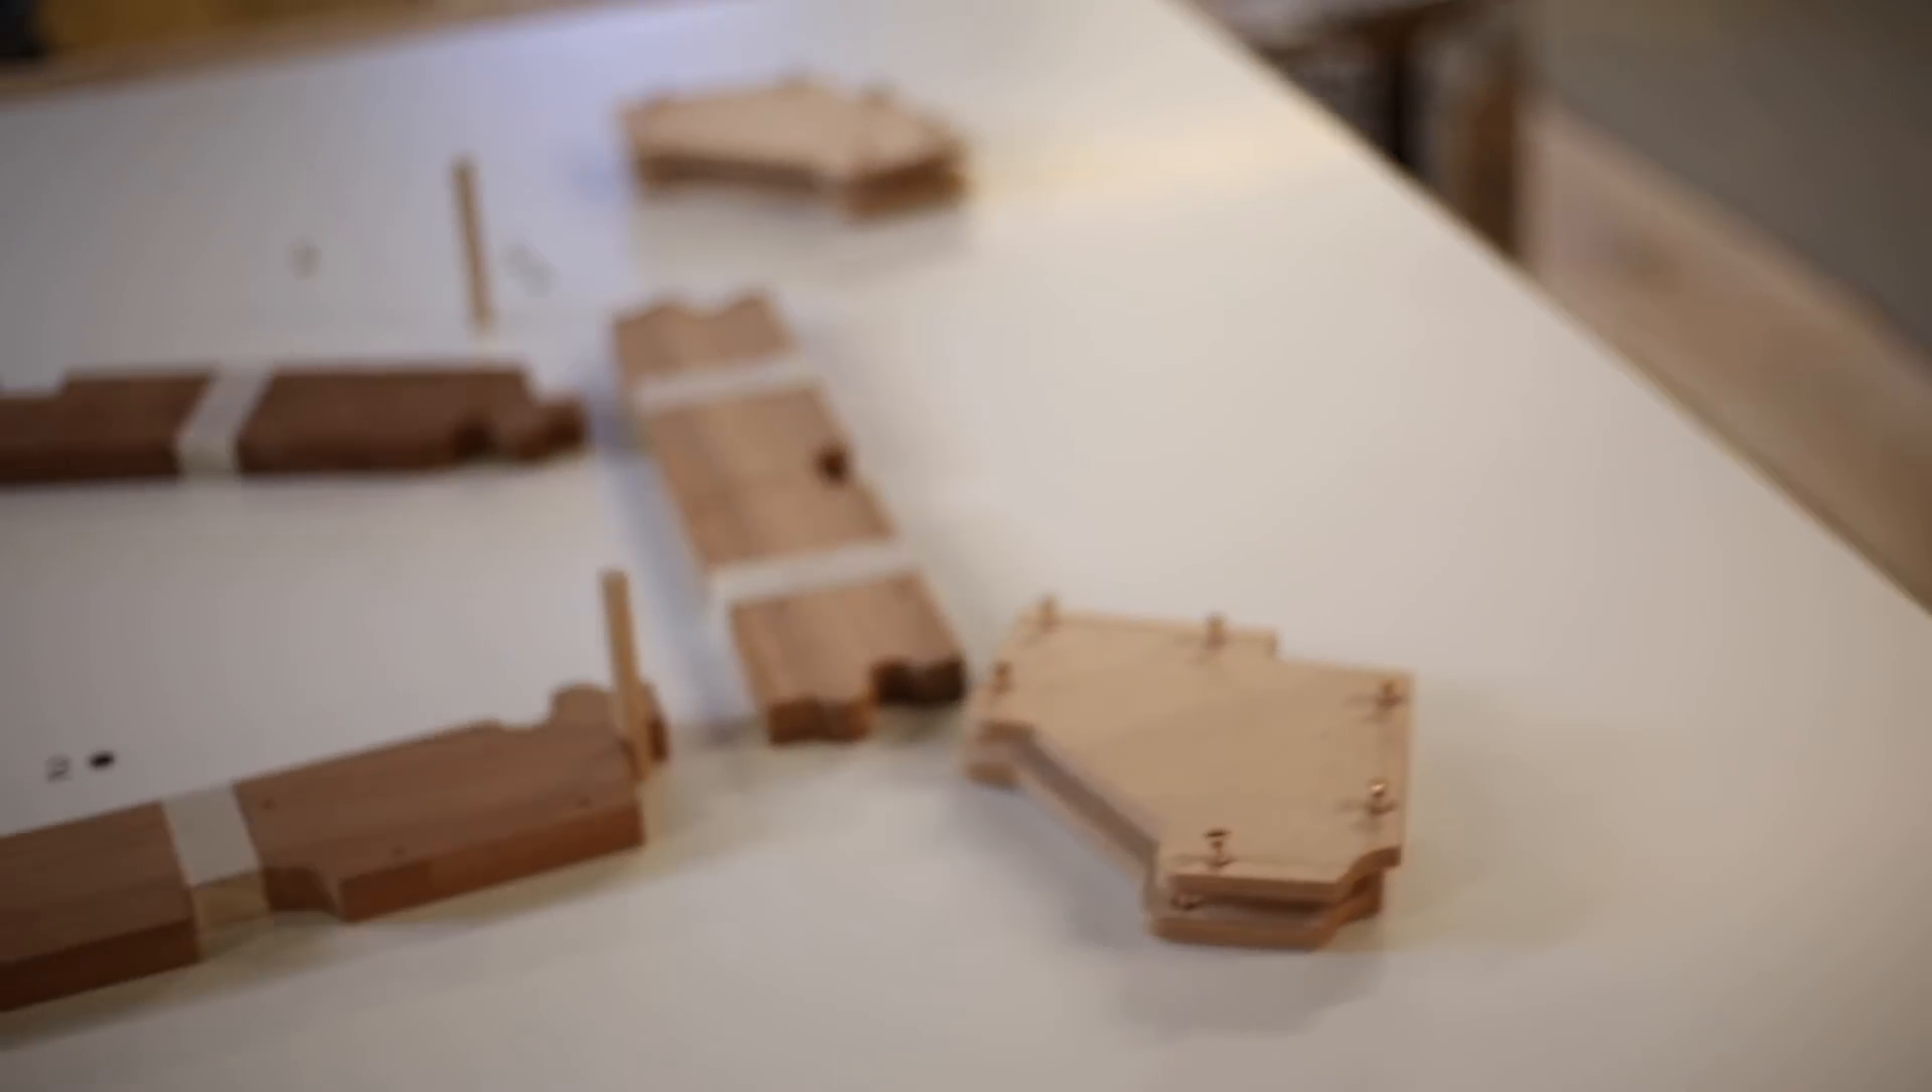You can see I've just got the gussets there with the screws just backed out in them so they're ready to go back on and they're stacked in pairs as well.